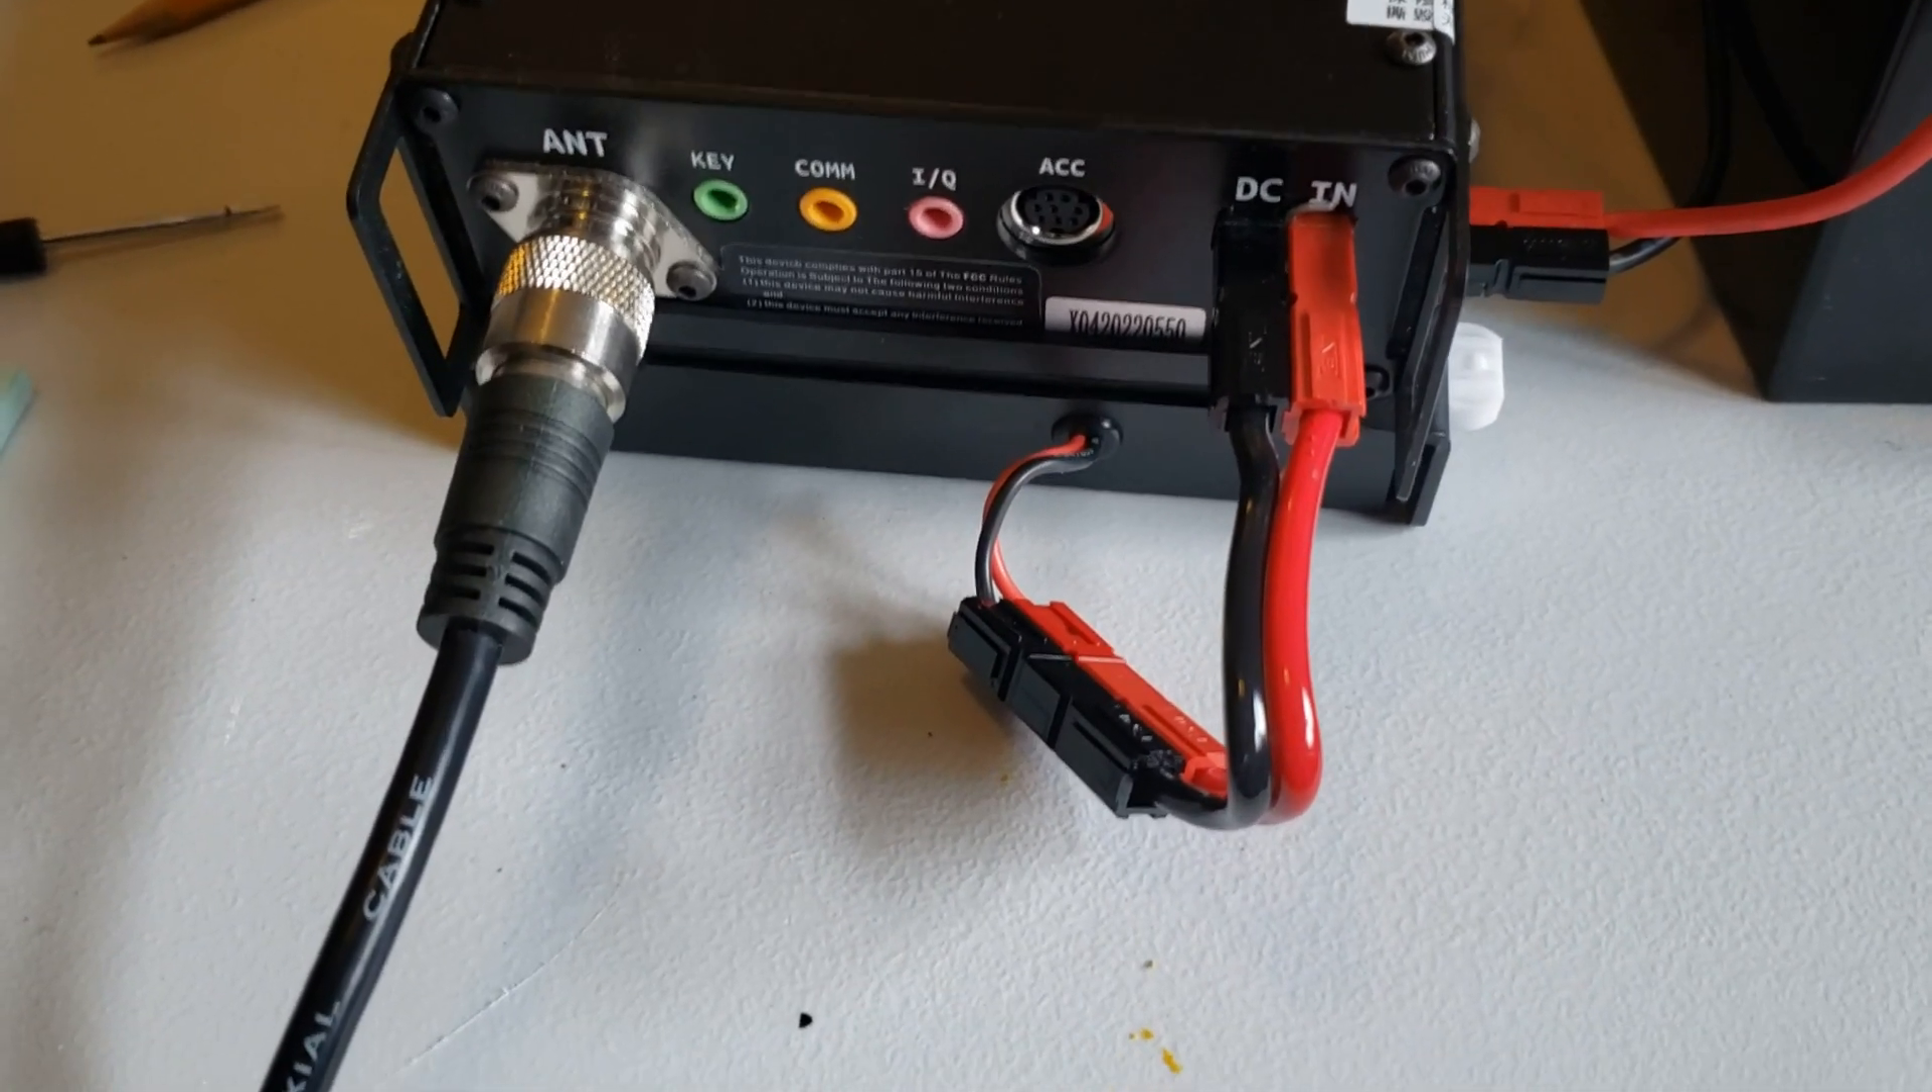Now all put together, we have the G90 with the power pole connector in the very back the way that it should be.